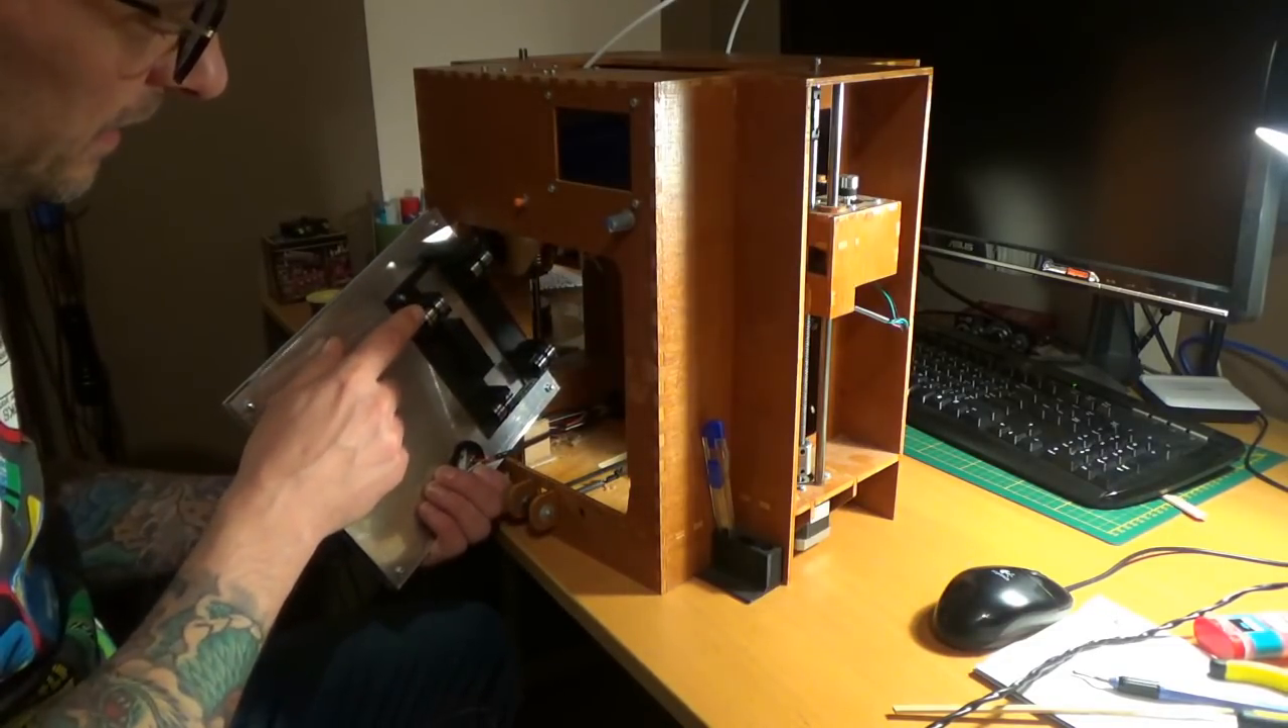Dus ik heb nu hier die aluminium onderplaat. Met daarop het nieuwe wagentje.